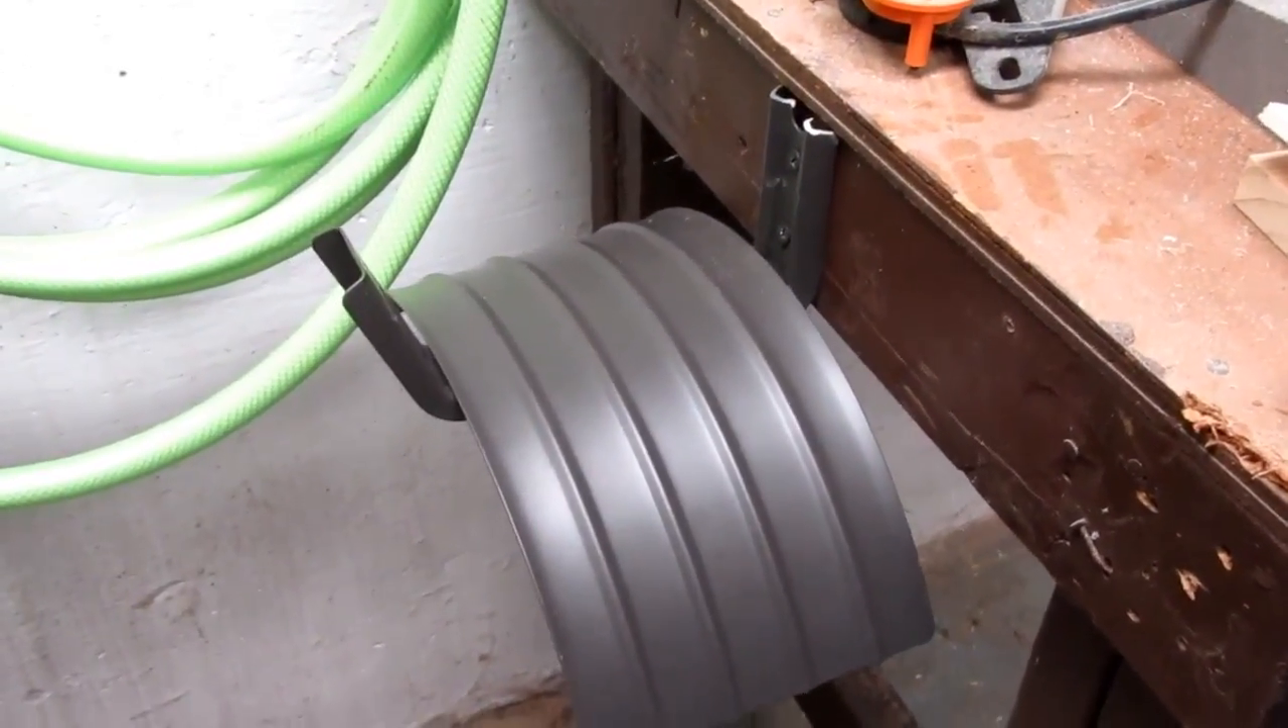And so there's the air hose holder attached to the end of the workbench and it was sloped down.